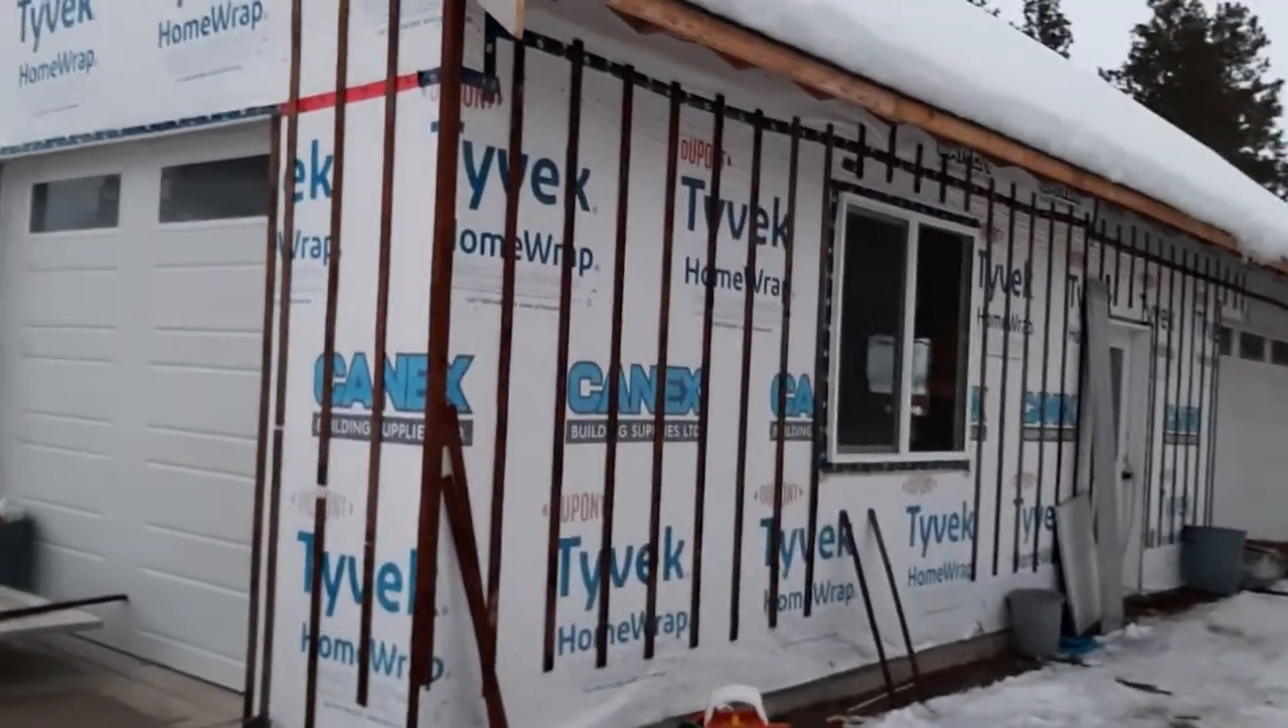I got all the strapping, well, the majority of the strapping done on this shop here.